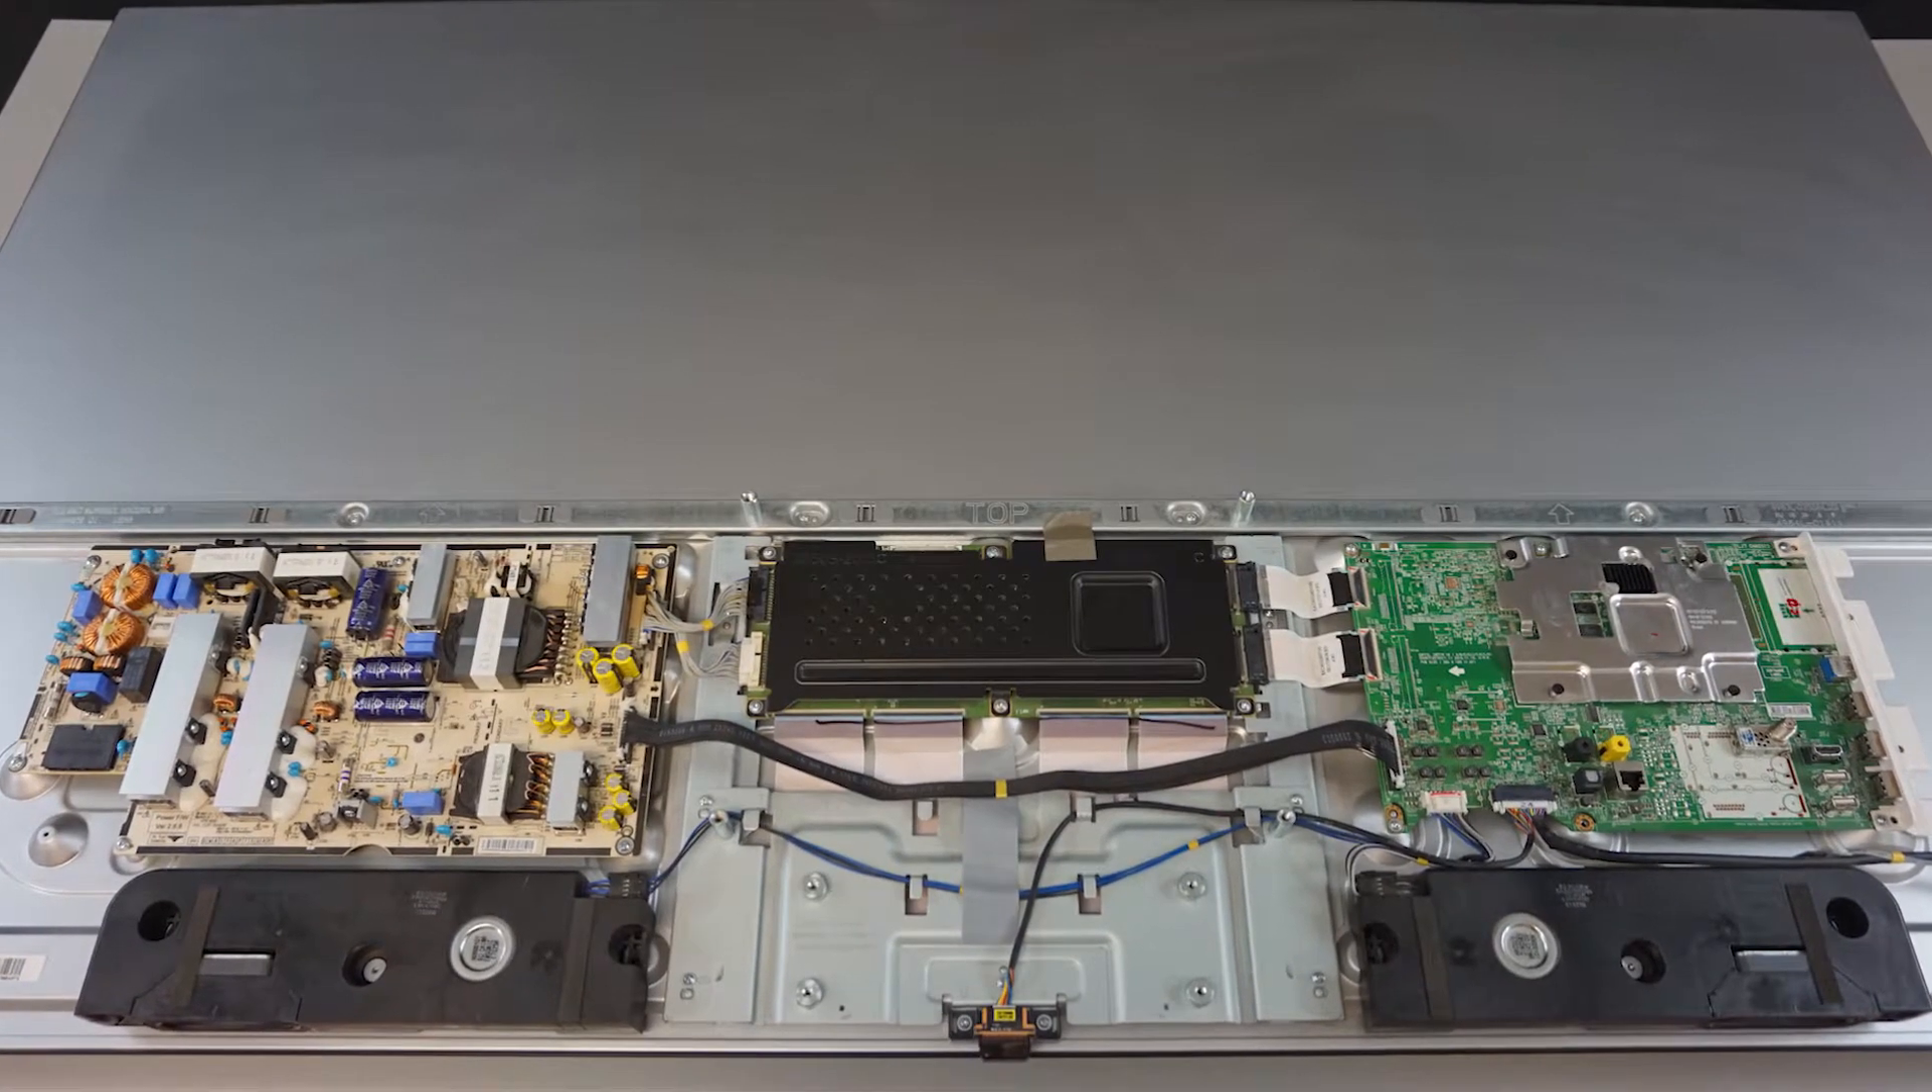So we've got the back off of this unit already.